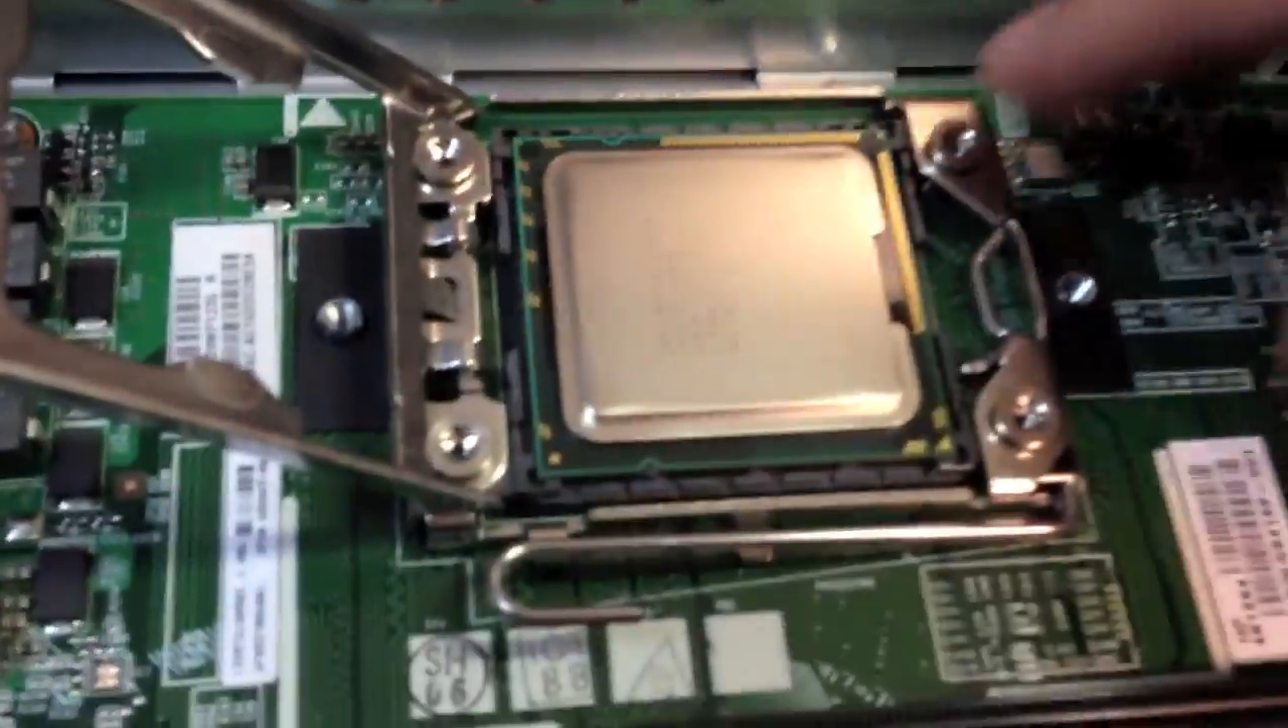As you can see the processor the processor is in its place.